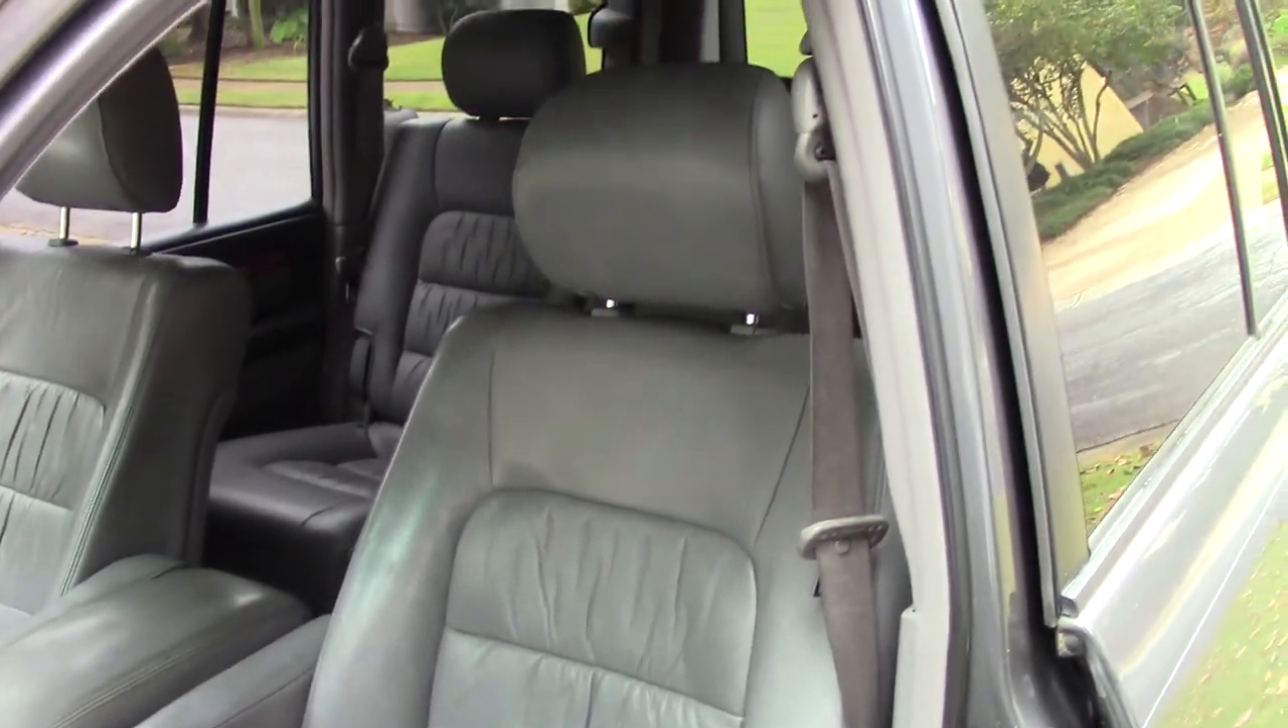The seat's back installed in the car. Looks good to go.